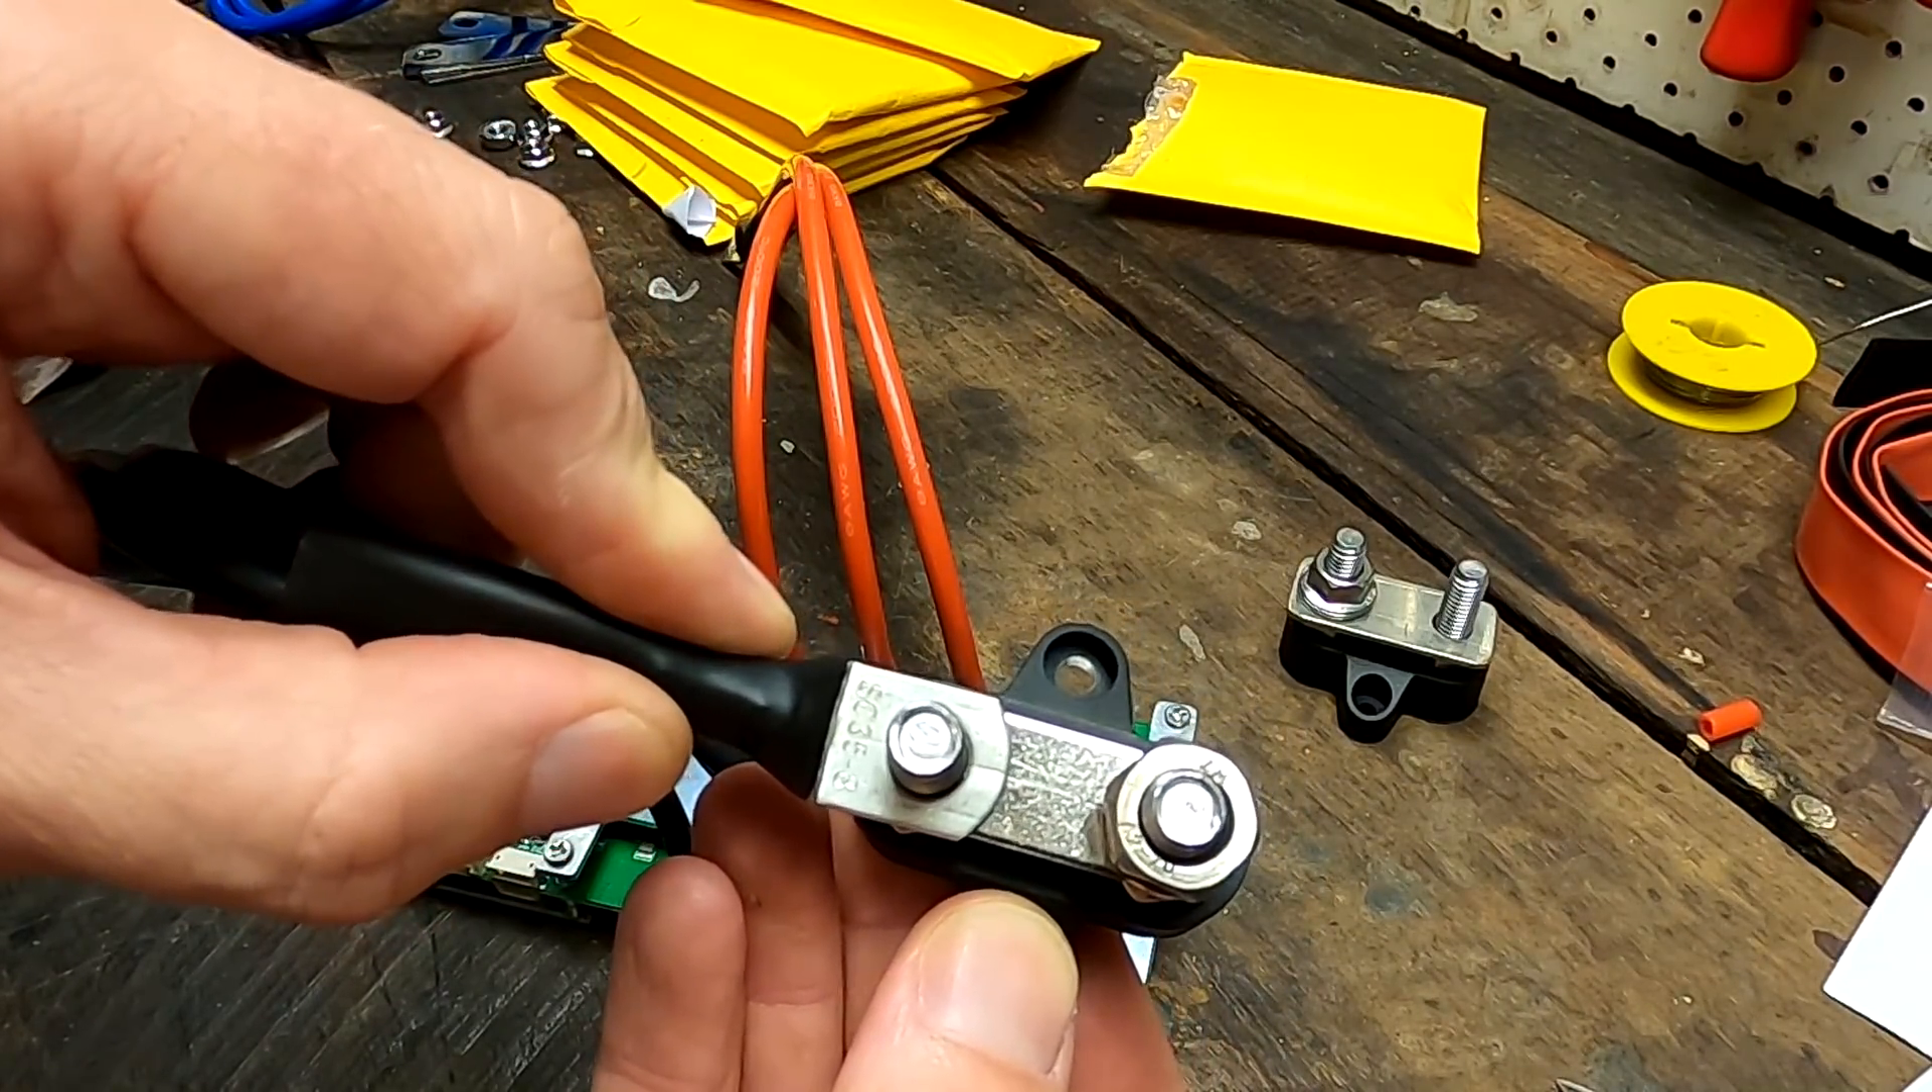Look at this the ring terminal is actually larger than the bus bar.